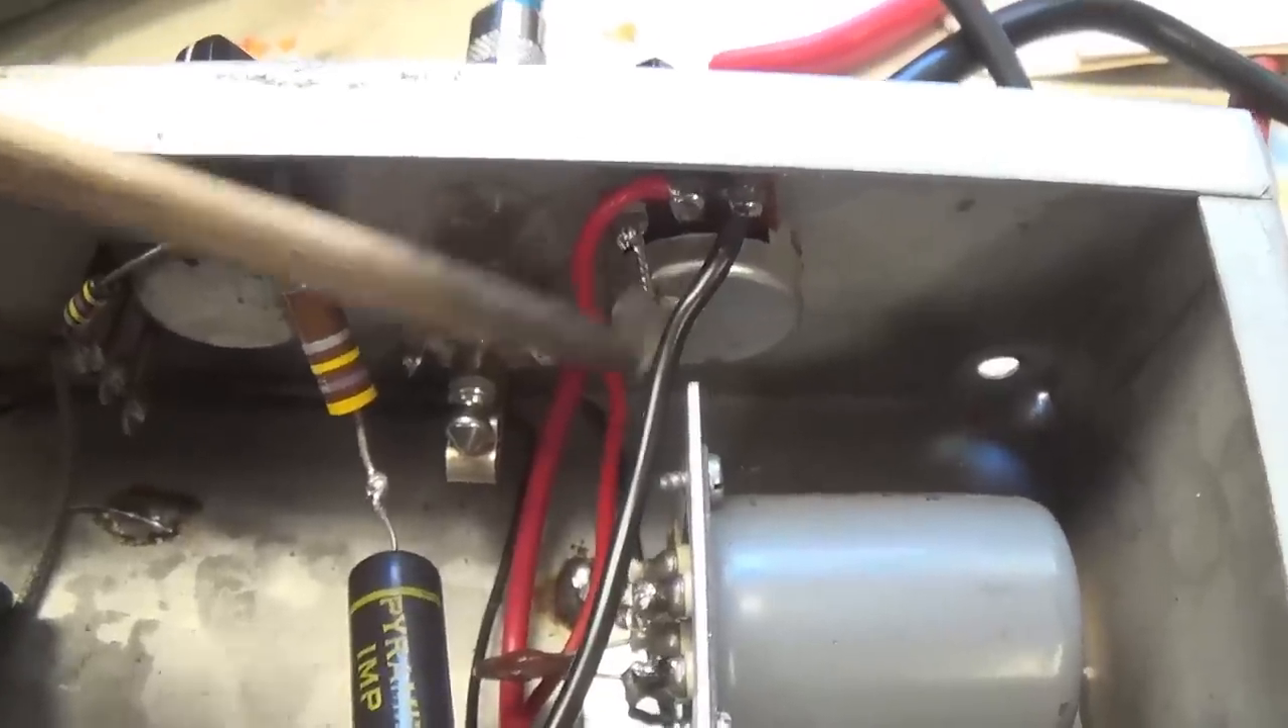This is a brand new 250k pot, which has been put into the remote speaker volume position.